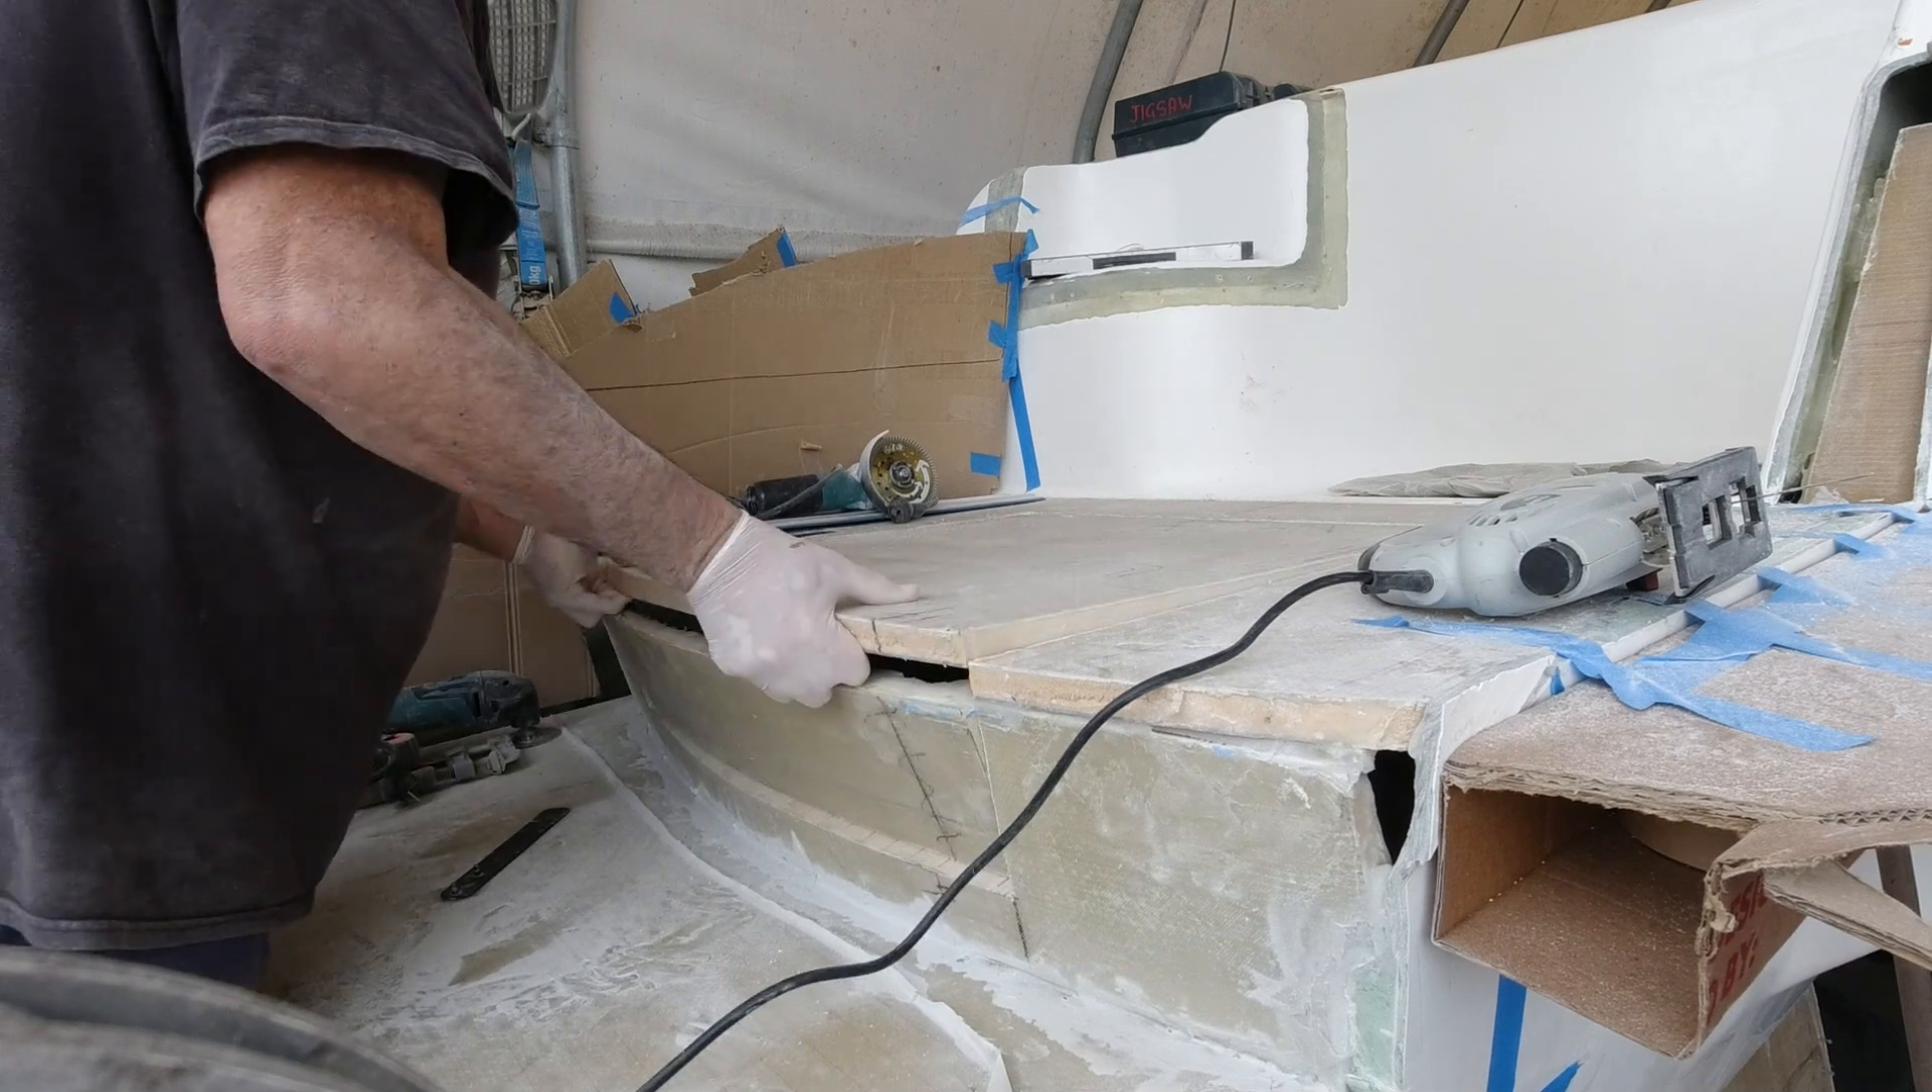Sadly at this point, the tread and the riser separated.